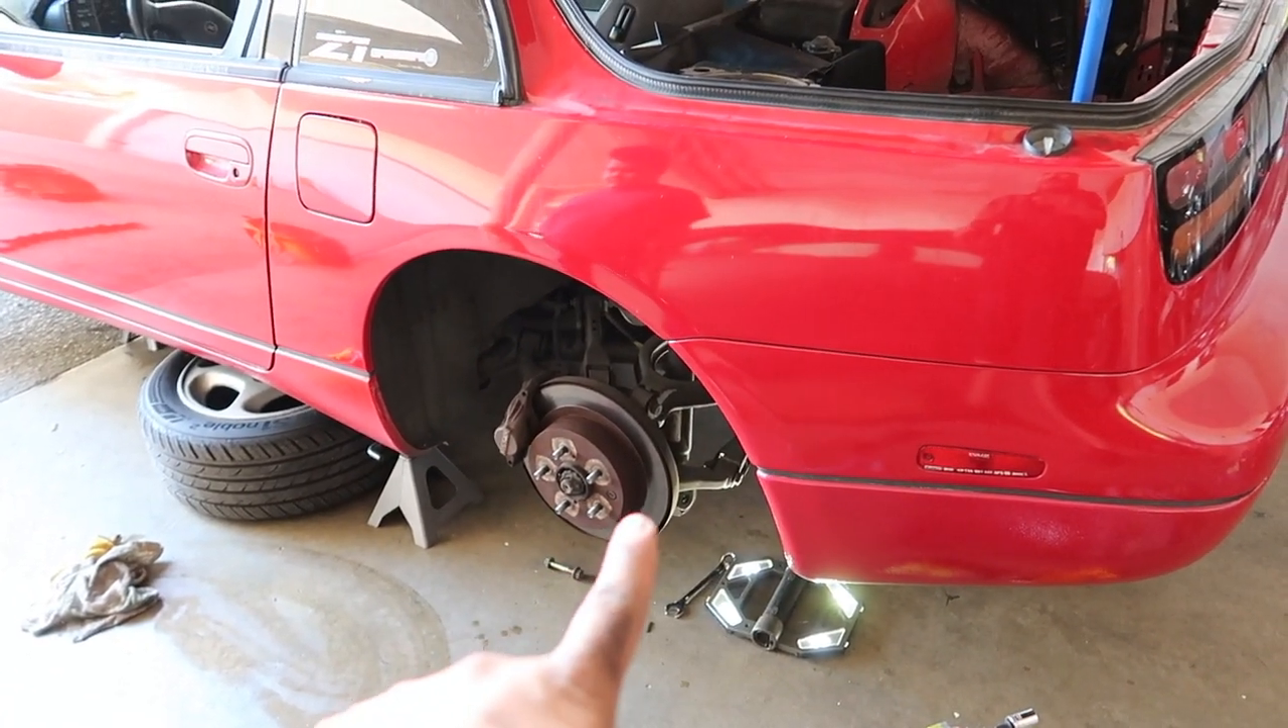Got the wheel up got it on jack stands got the wheel off.